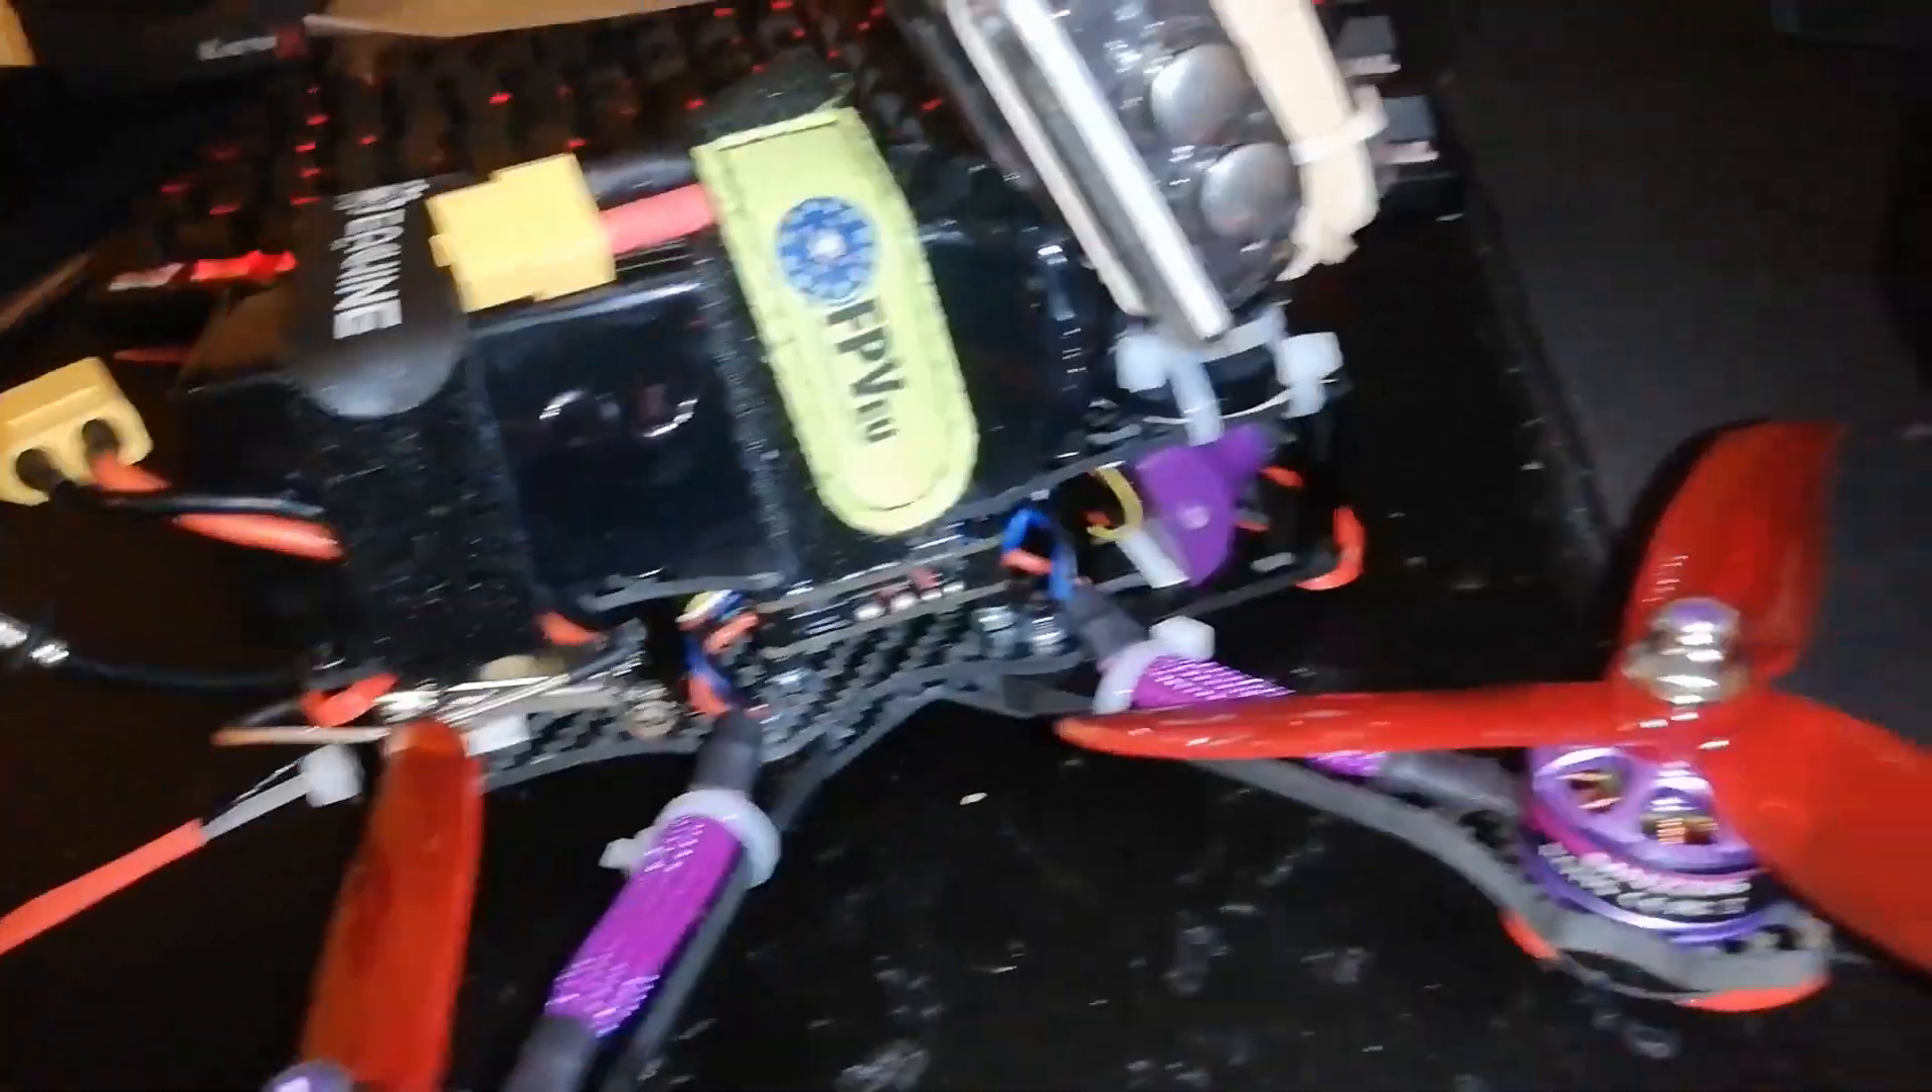Um yeah so I've got the props on and everything there and it's actually looking fairly decent.